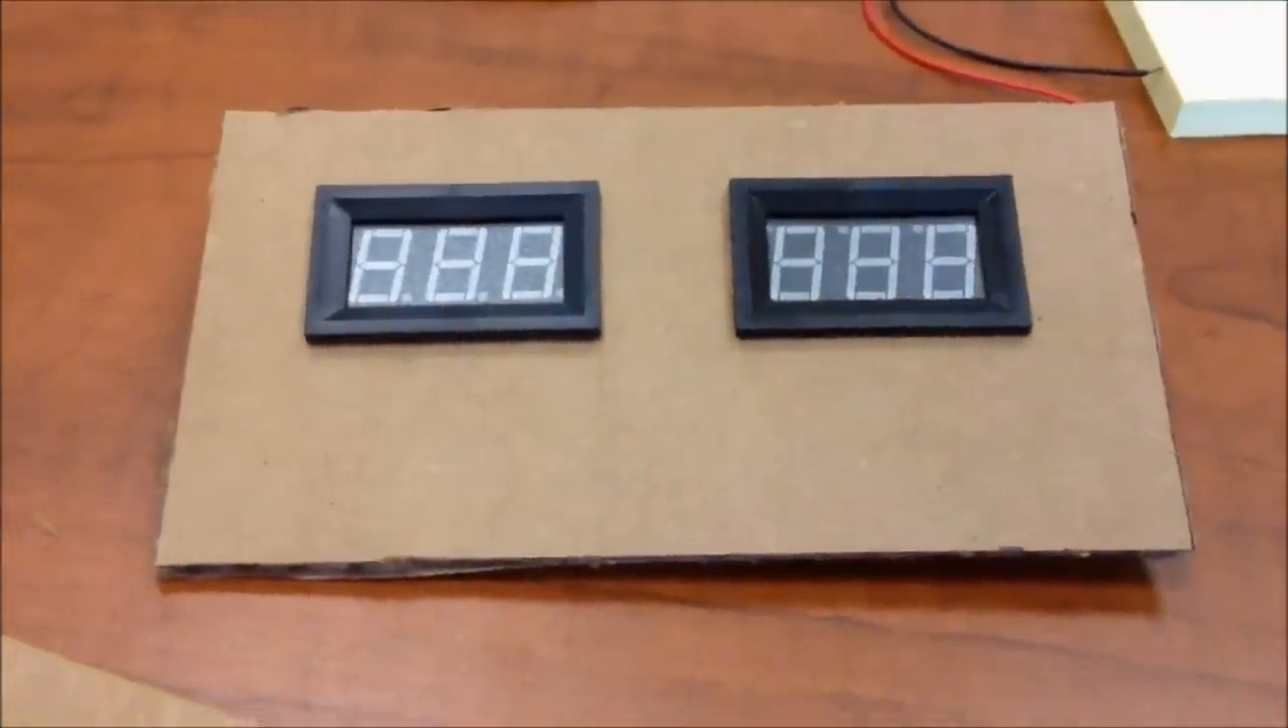So right now, as you can see, I have the two gauges, voltmeter on the left, temperature on the right, as well as I left some space below.